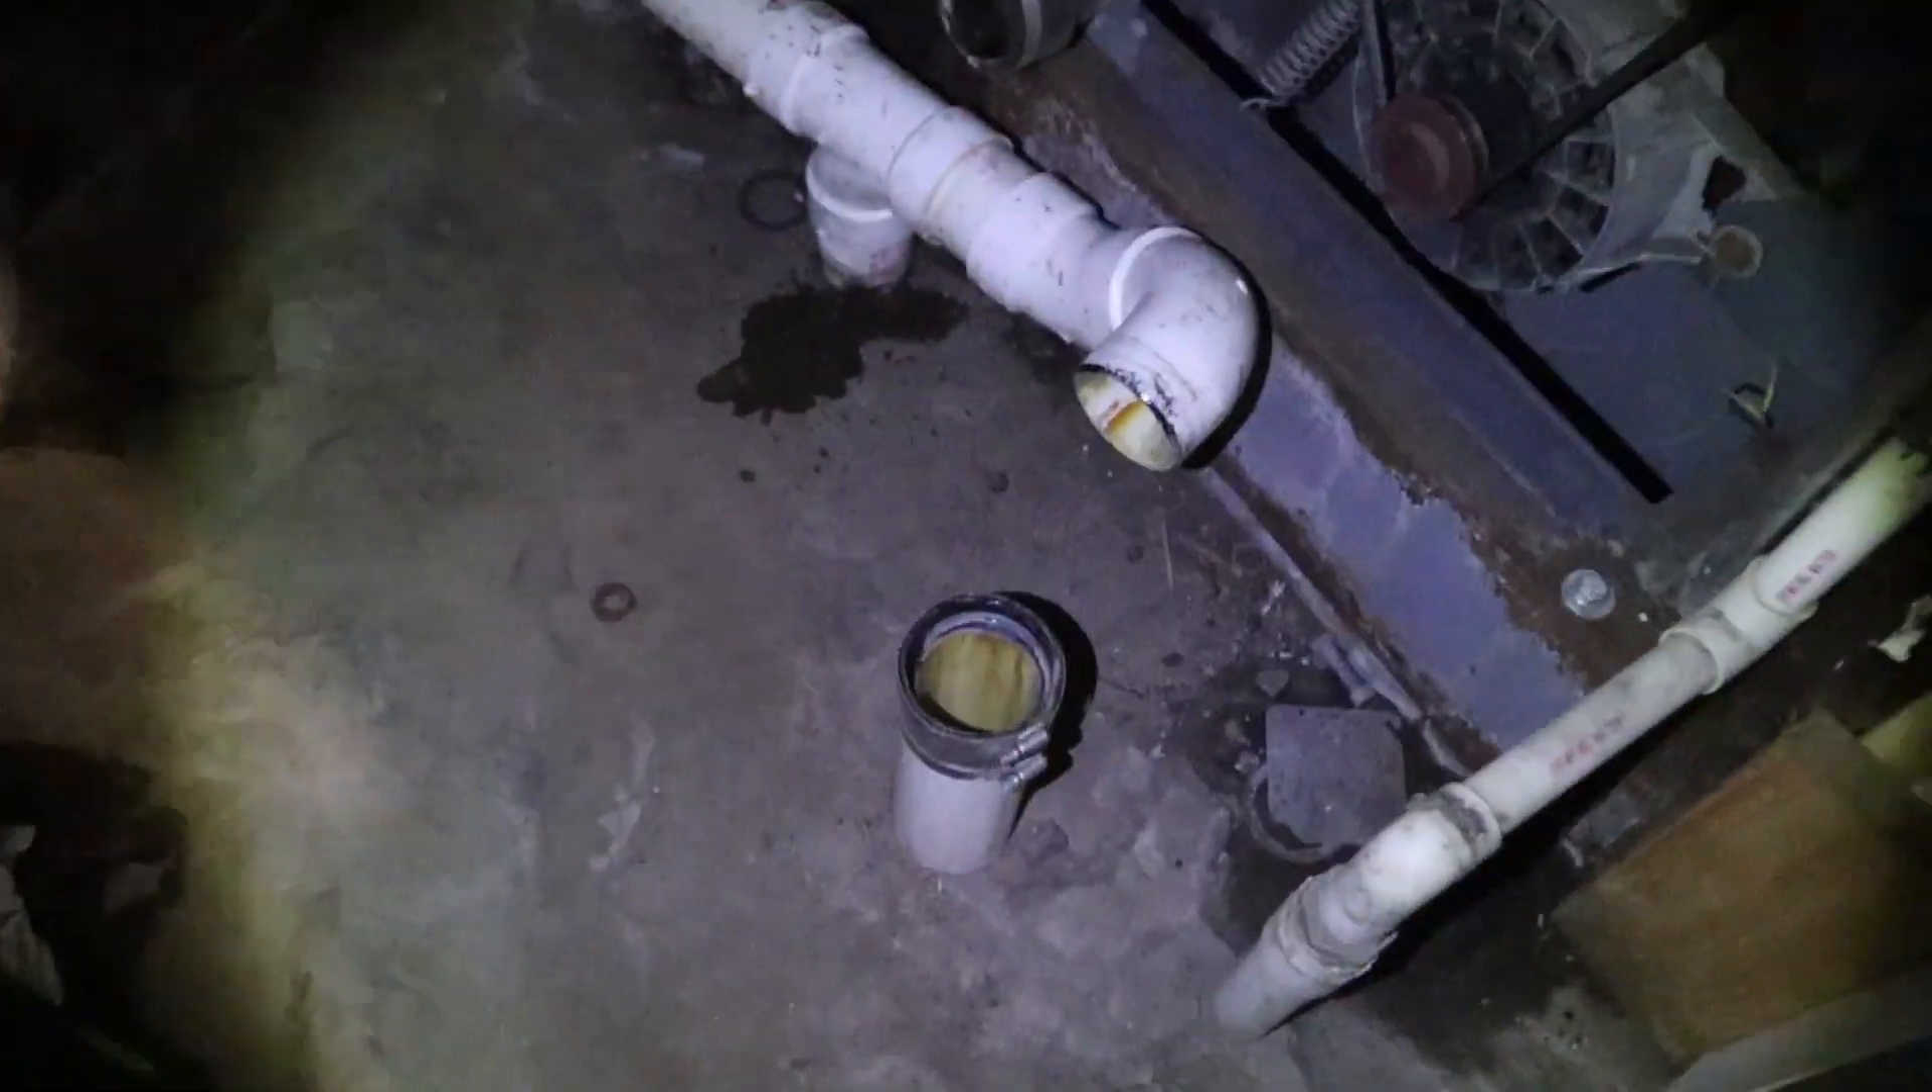Now that I got that pipe off, there's the drain.